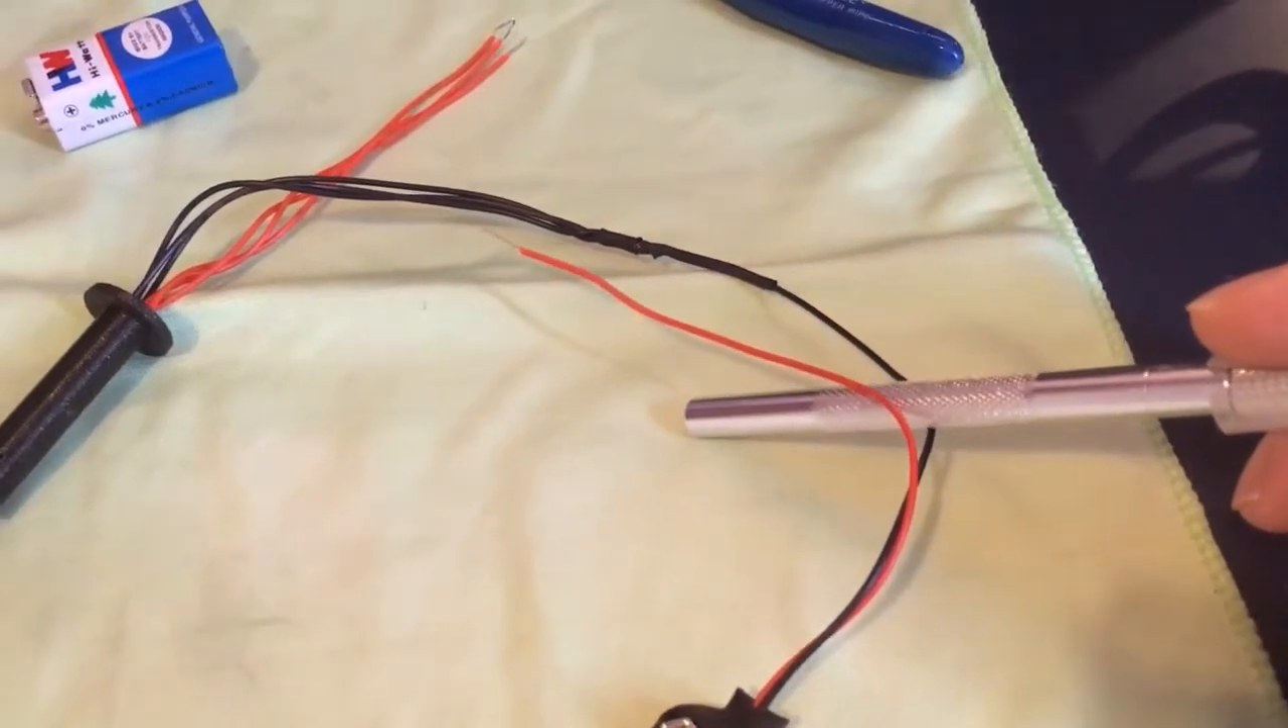Je ziet hier het uiteinde van de rode kabel. Dat is ook nog niet aangesloten.